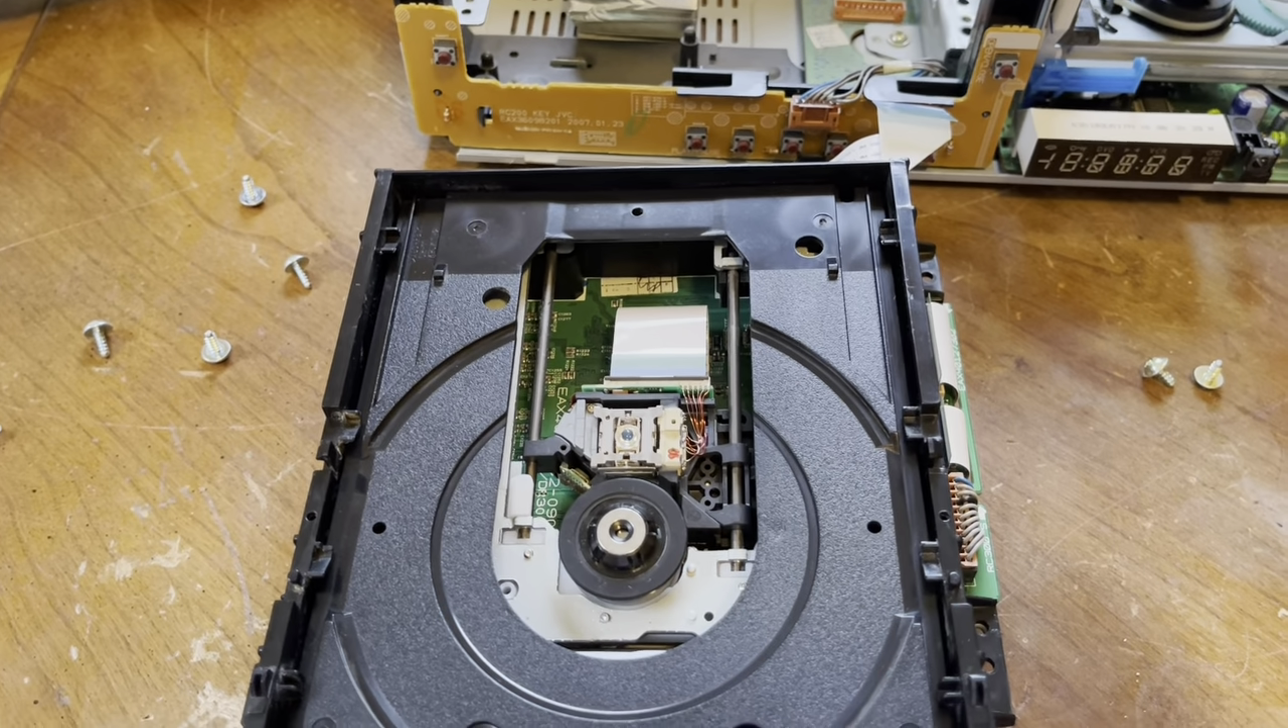So I went ahead and removed the DVD recorder out of the machine.